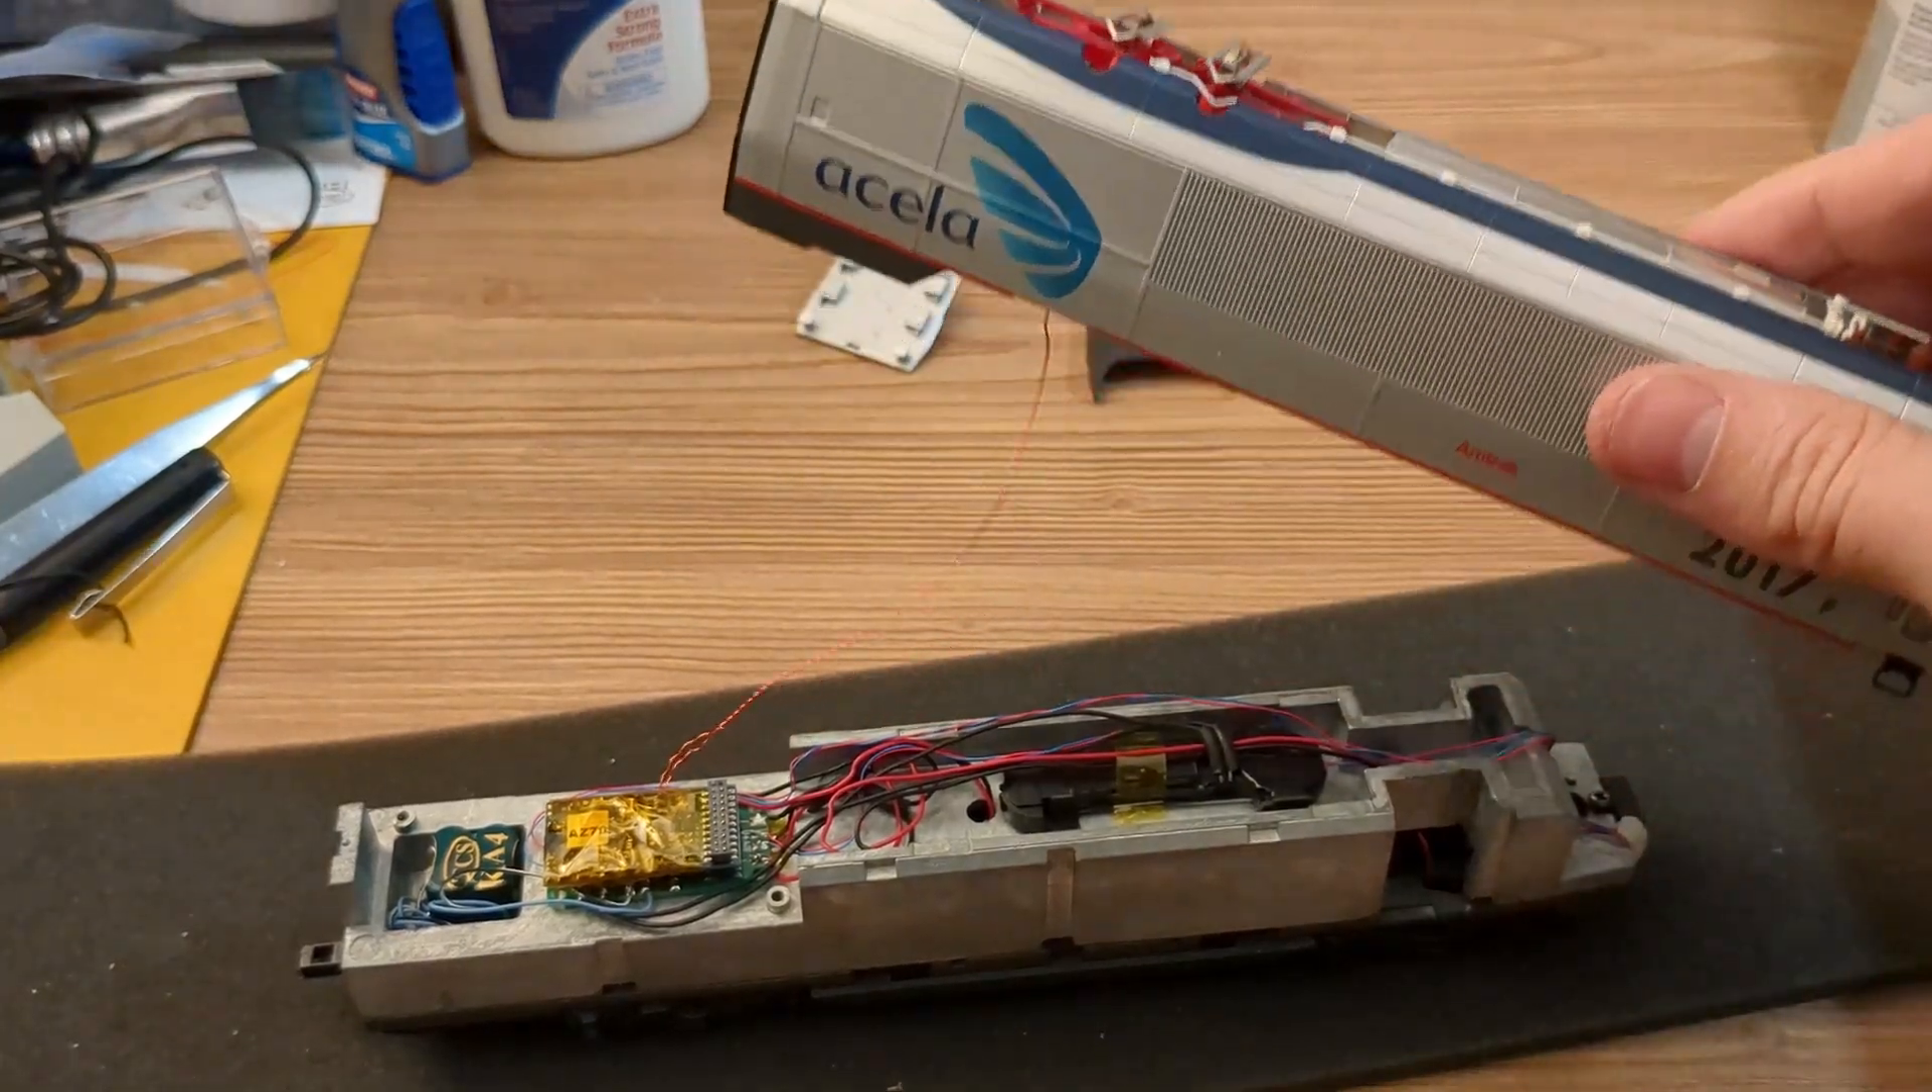With that you have a disassembled Bachmann Acela. At least you have the shell off the chassis.